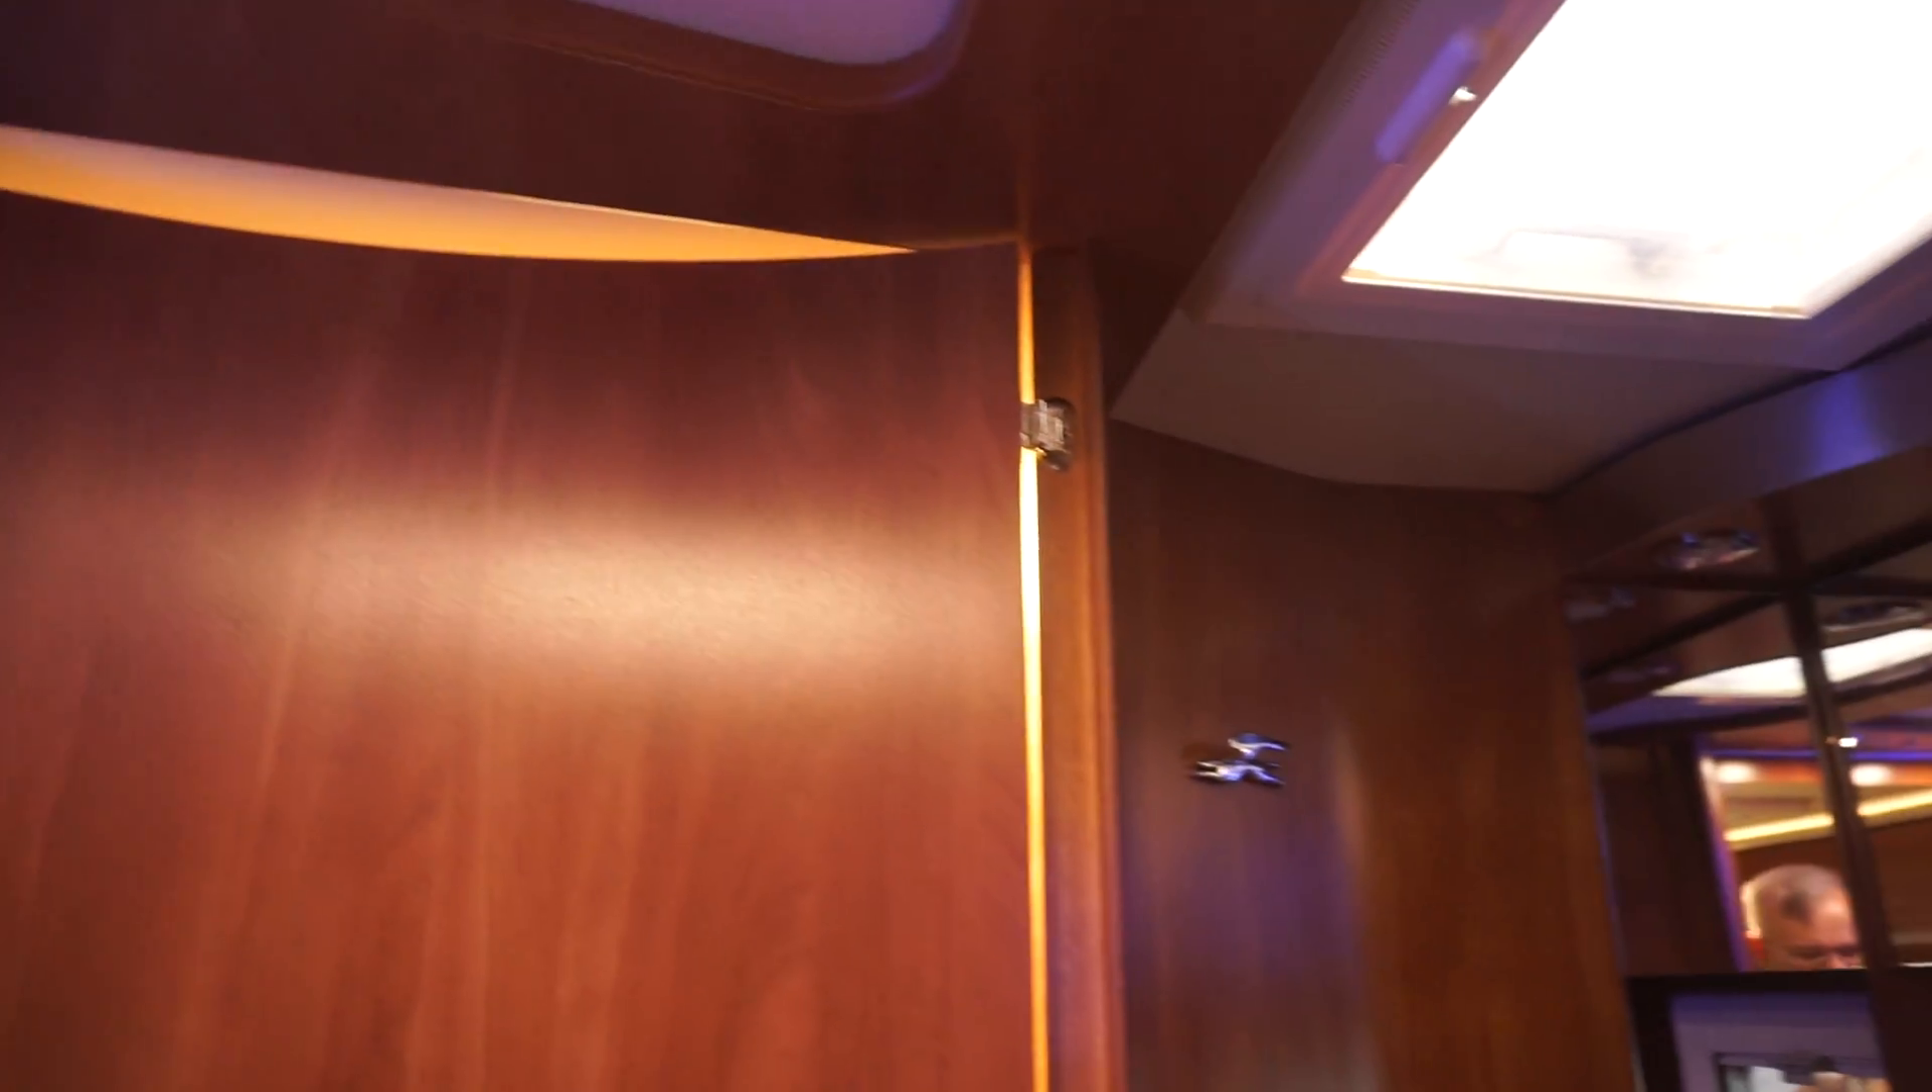Door's nicely contoured. Bit of a gap up there. Don't think it's a problem.